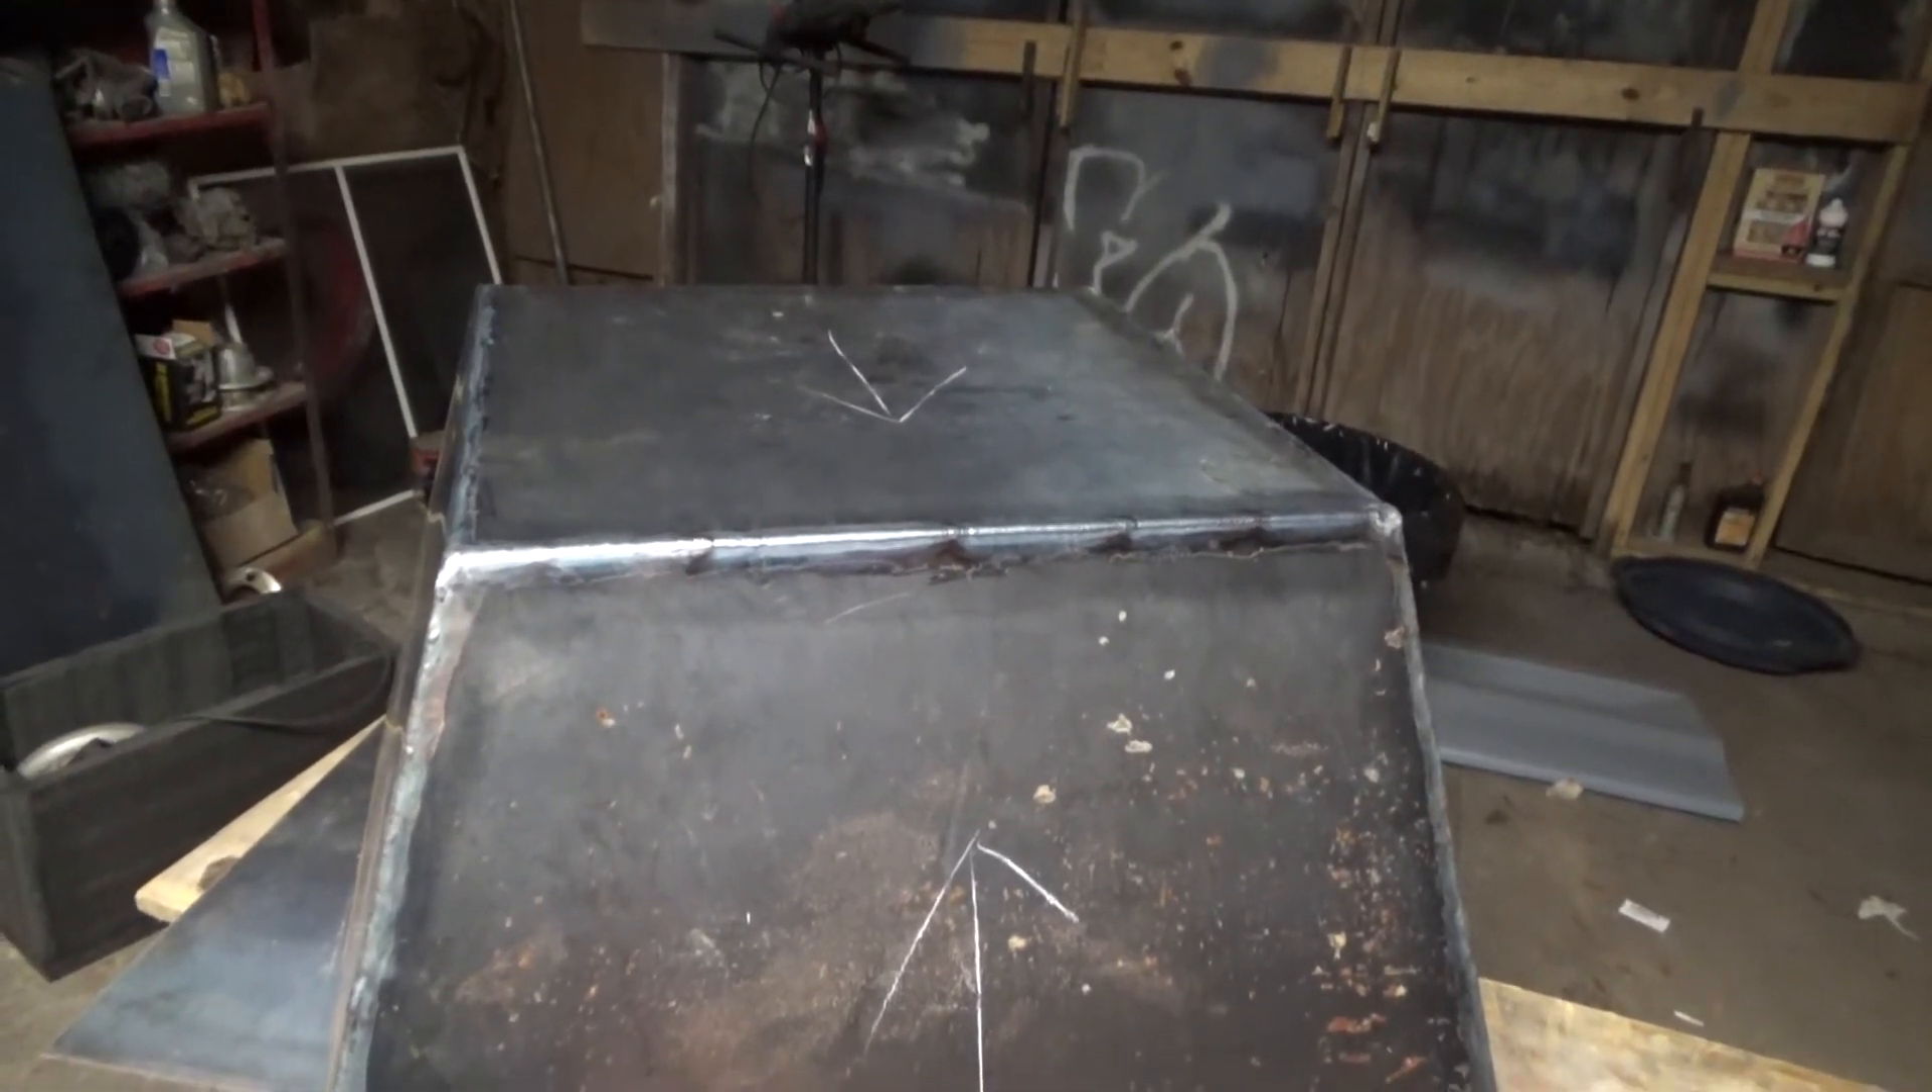All right, so this took way longer than expected. Got all the welds done.